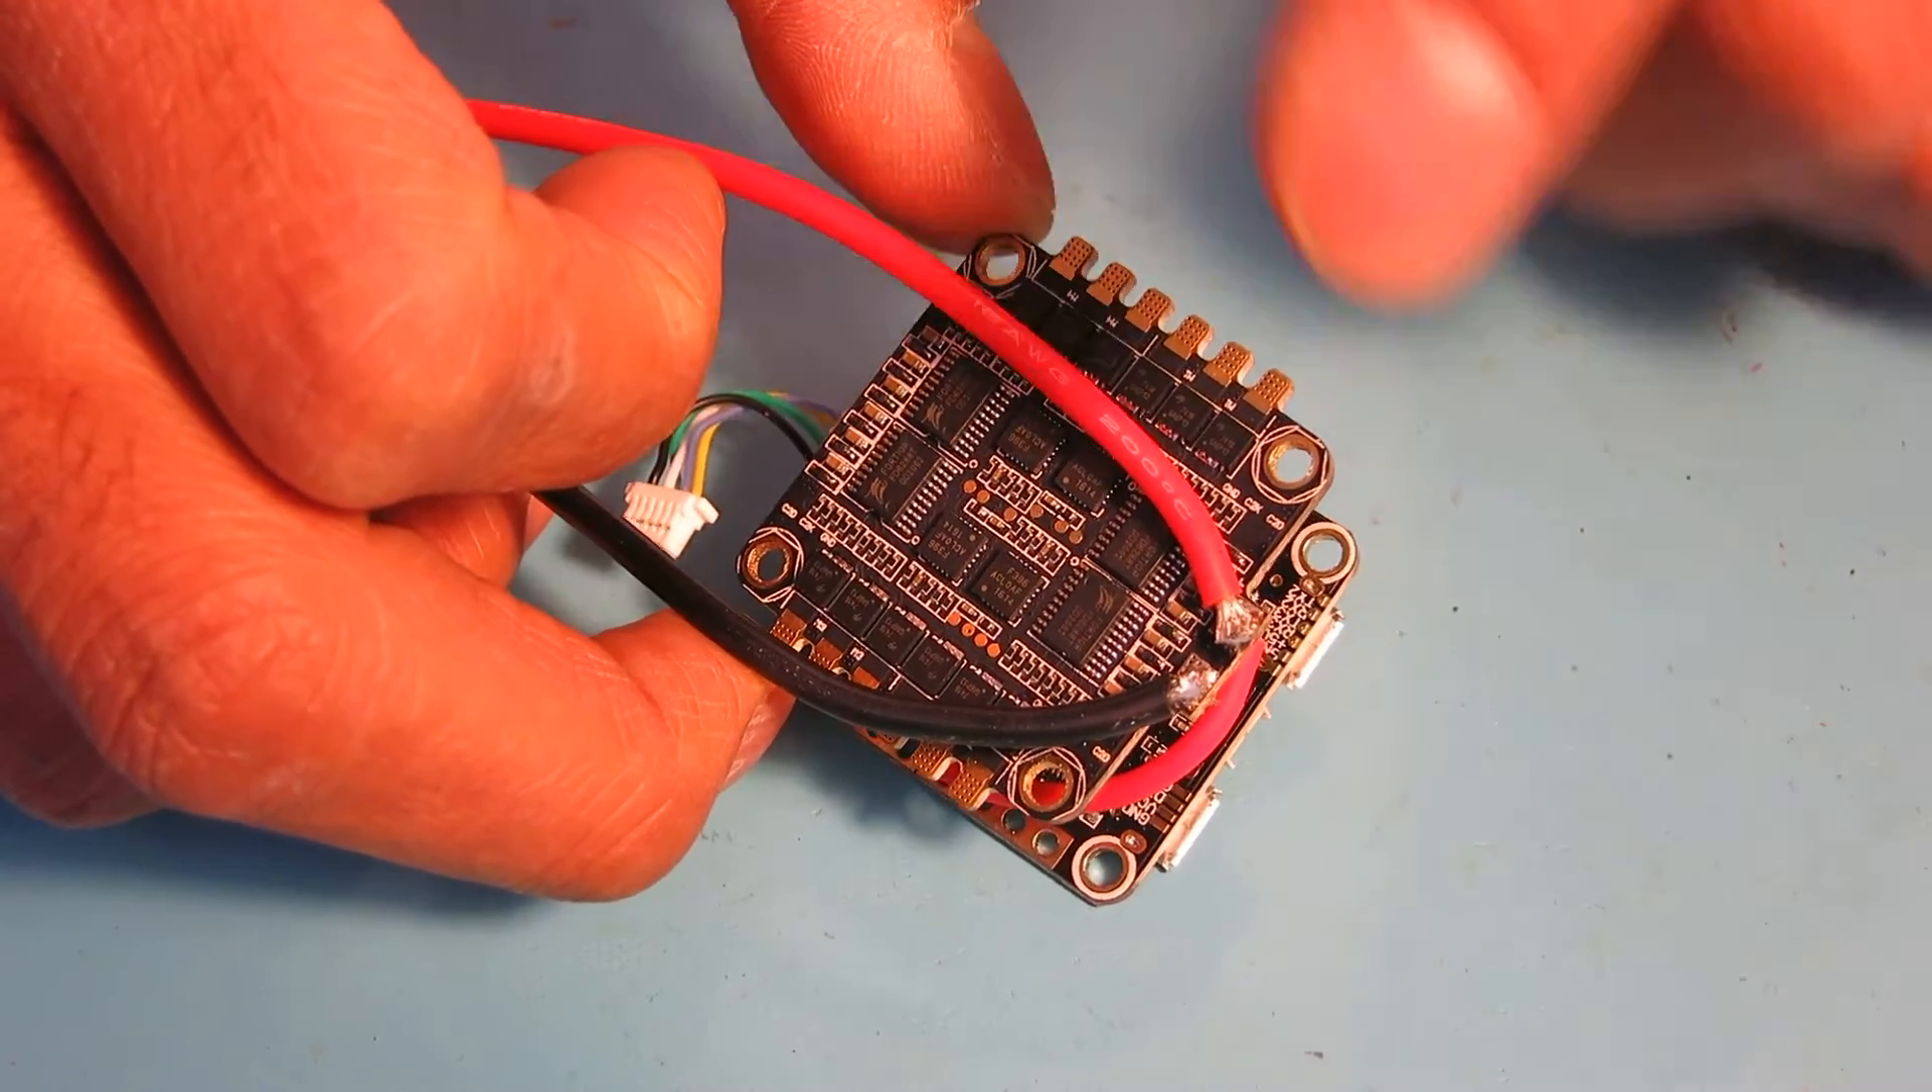I had to solder the cables on facing backwards to get them to exit from the back of the craft.